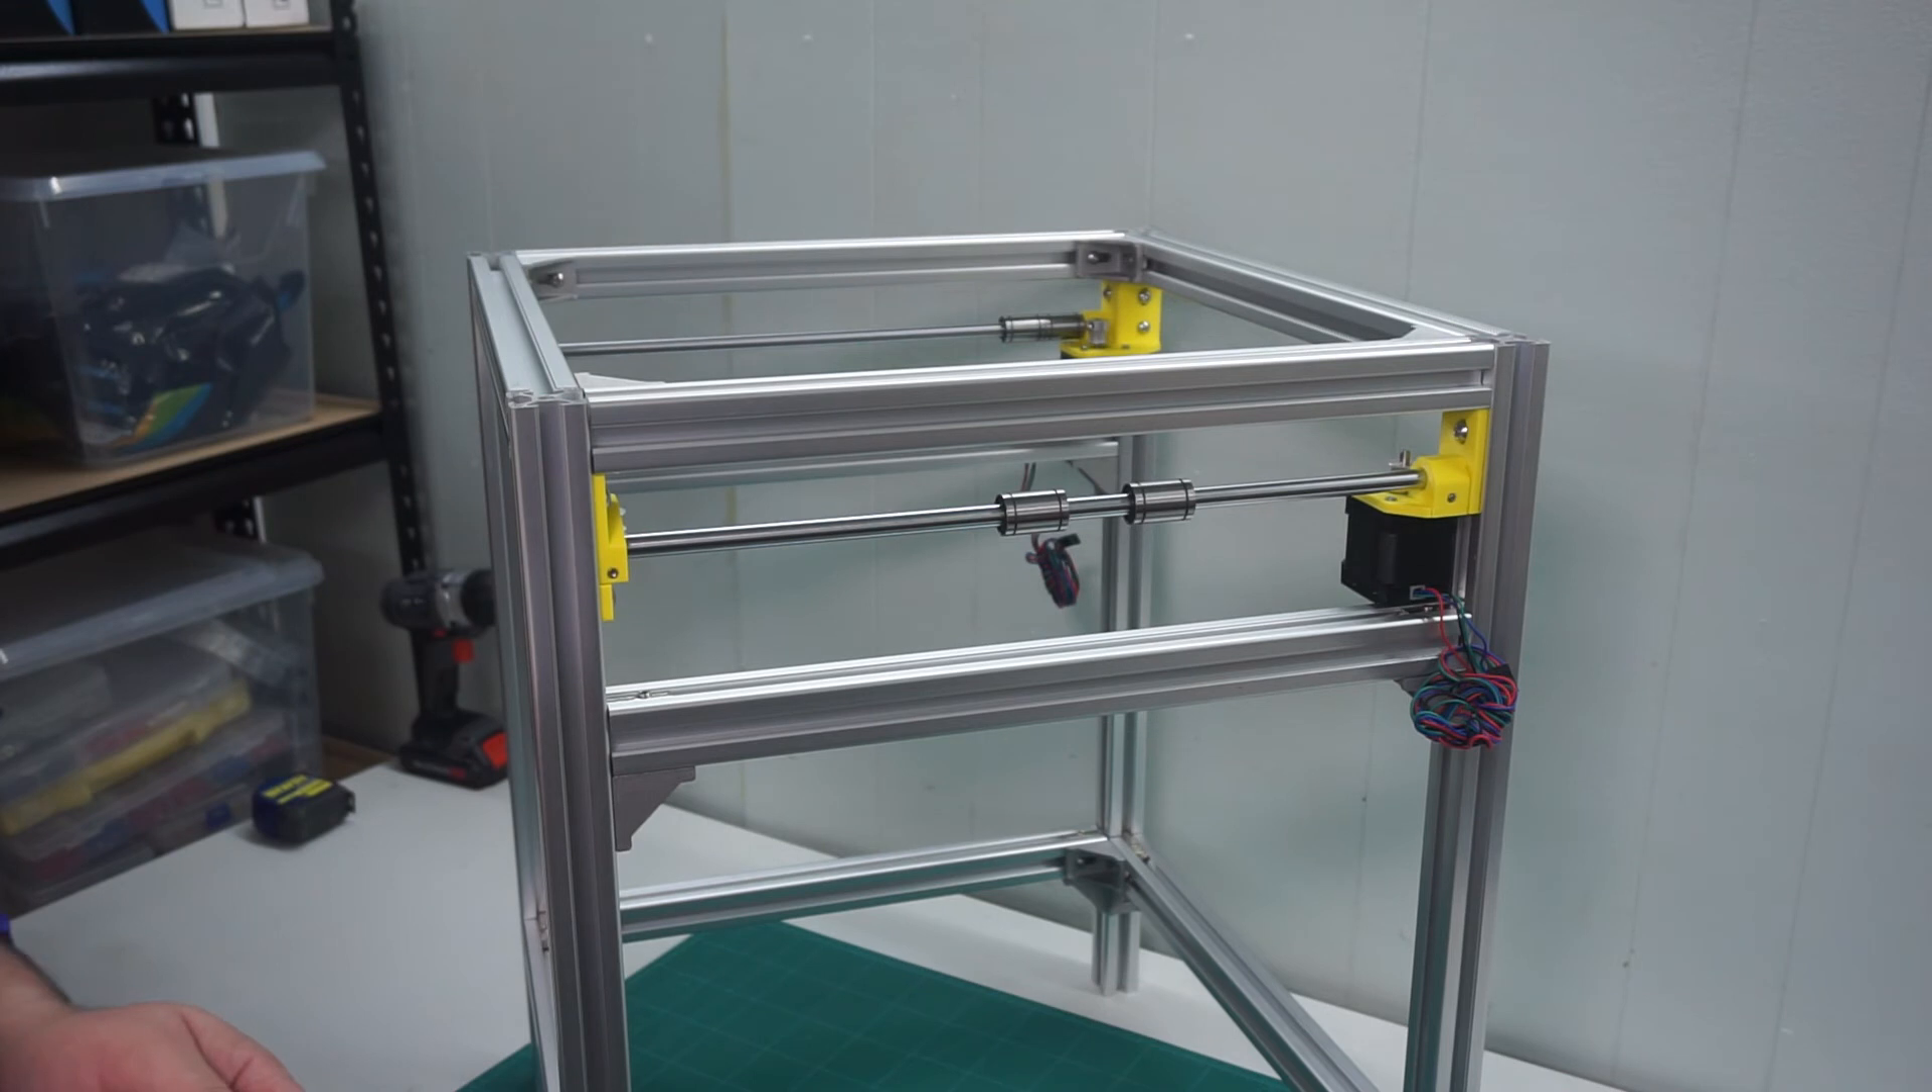Now we have completed the y-axis assembly and installation into the frame.